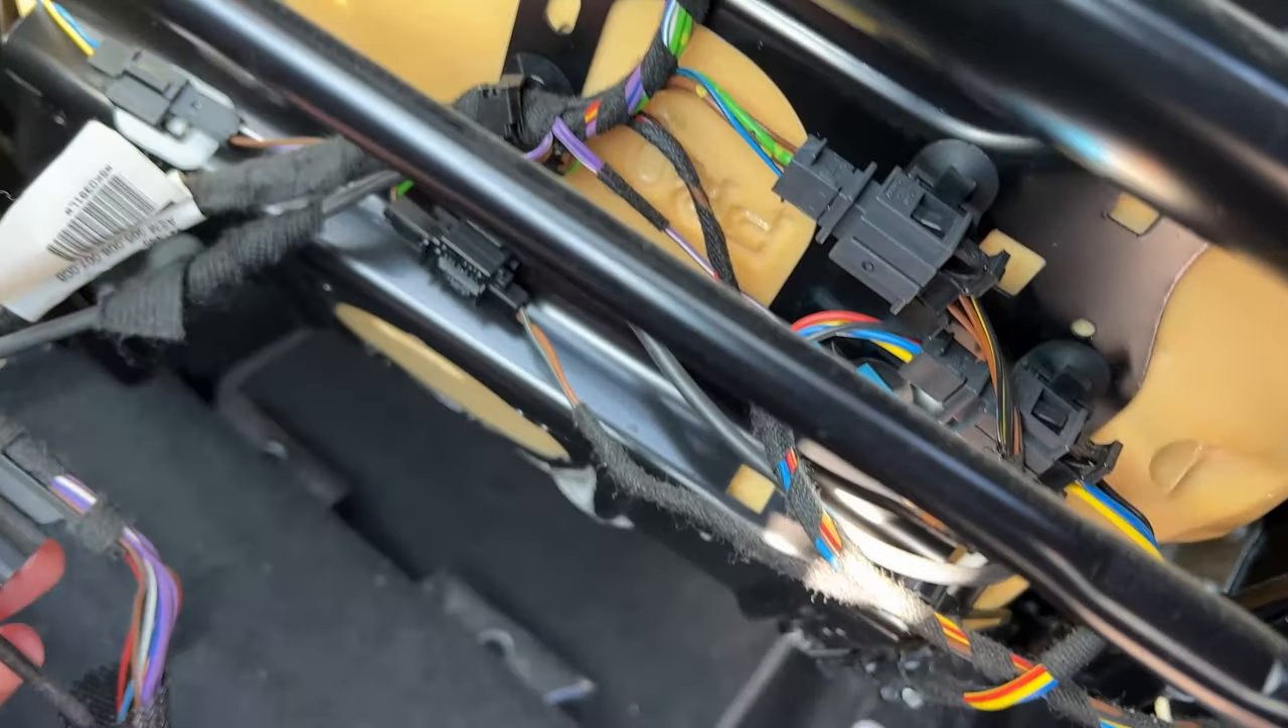But yeah, so the front seats on this car are heated, so all the connectors are still connected.